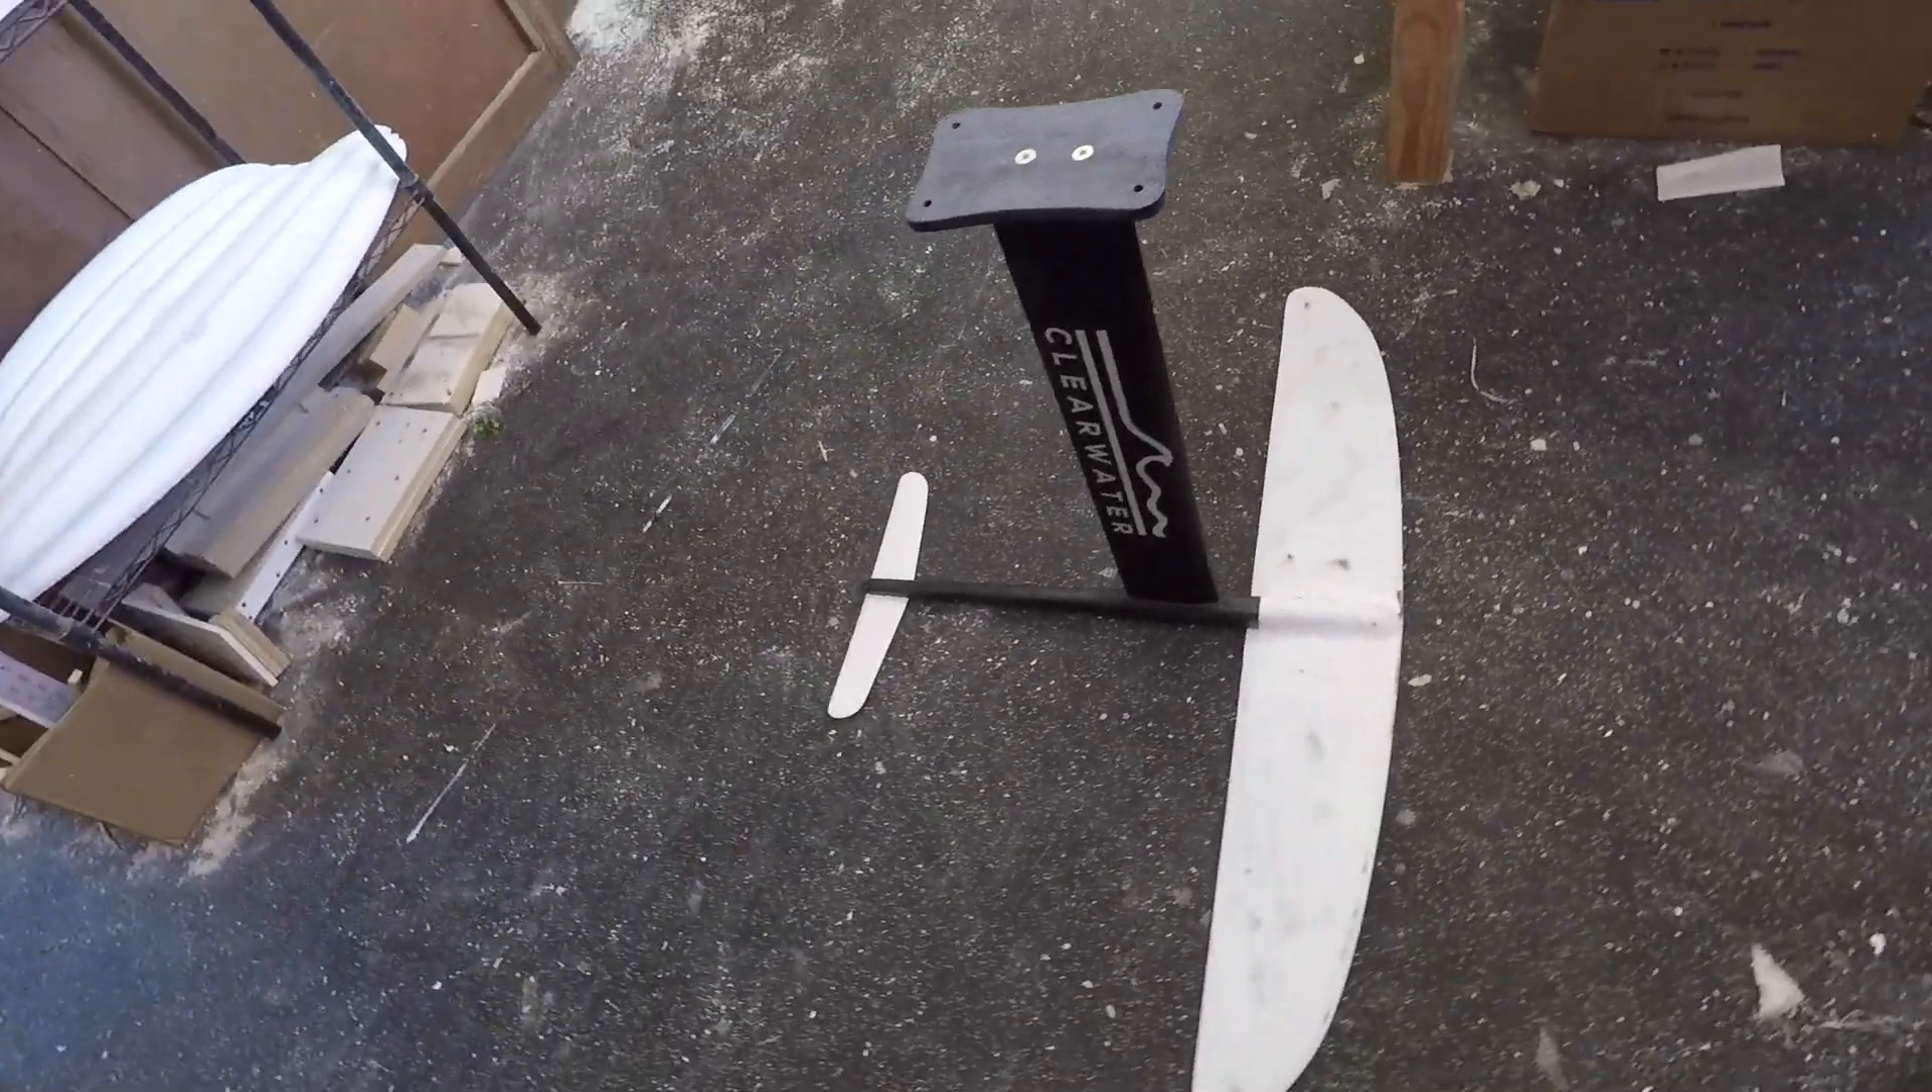Okay so now that's the fully rigged foil.